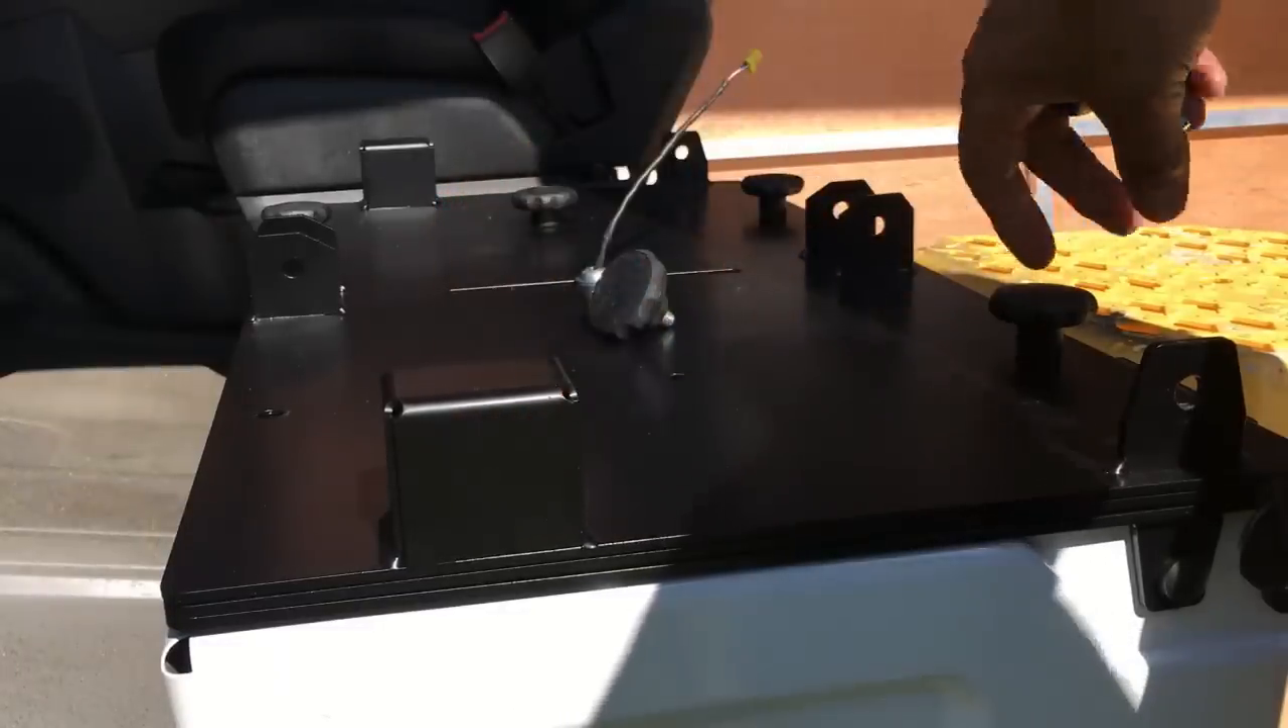That's the top plate back on.